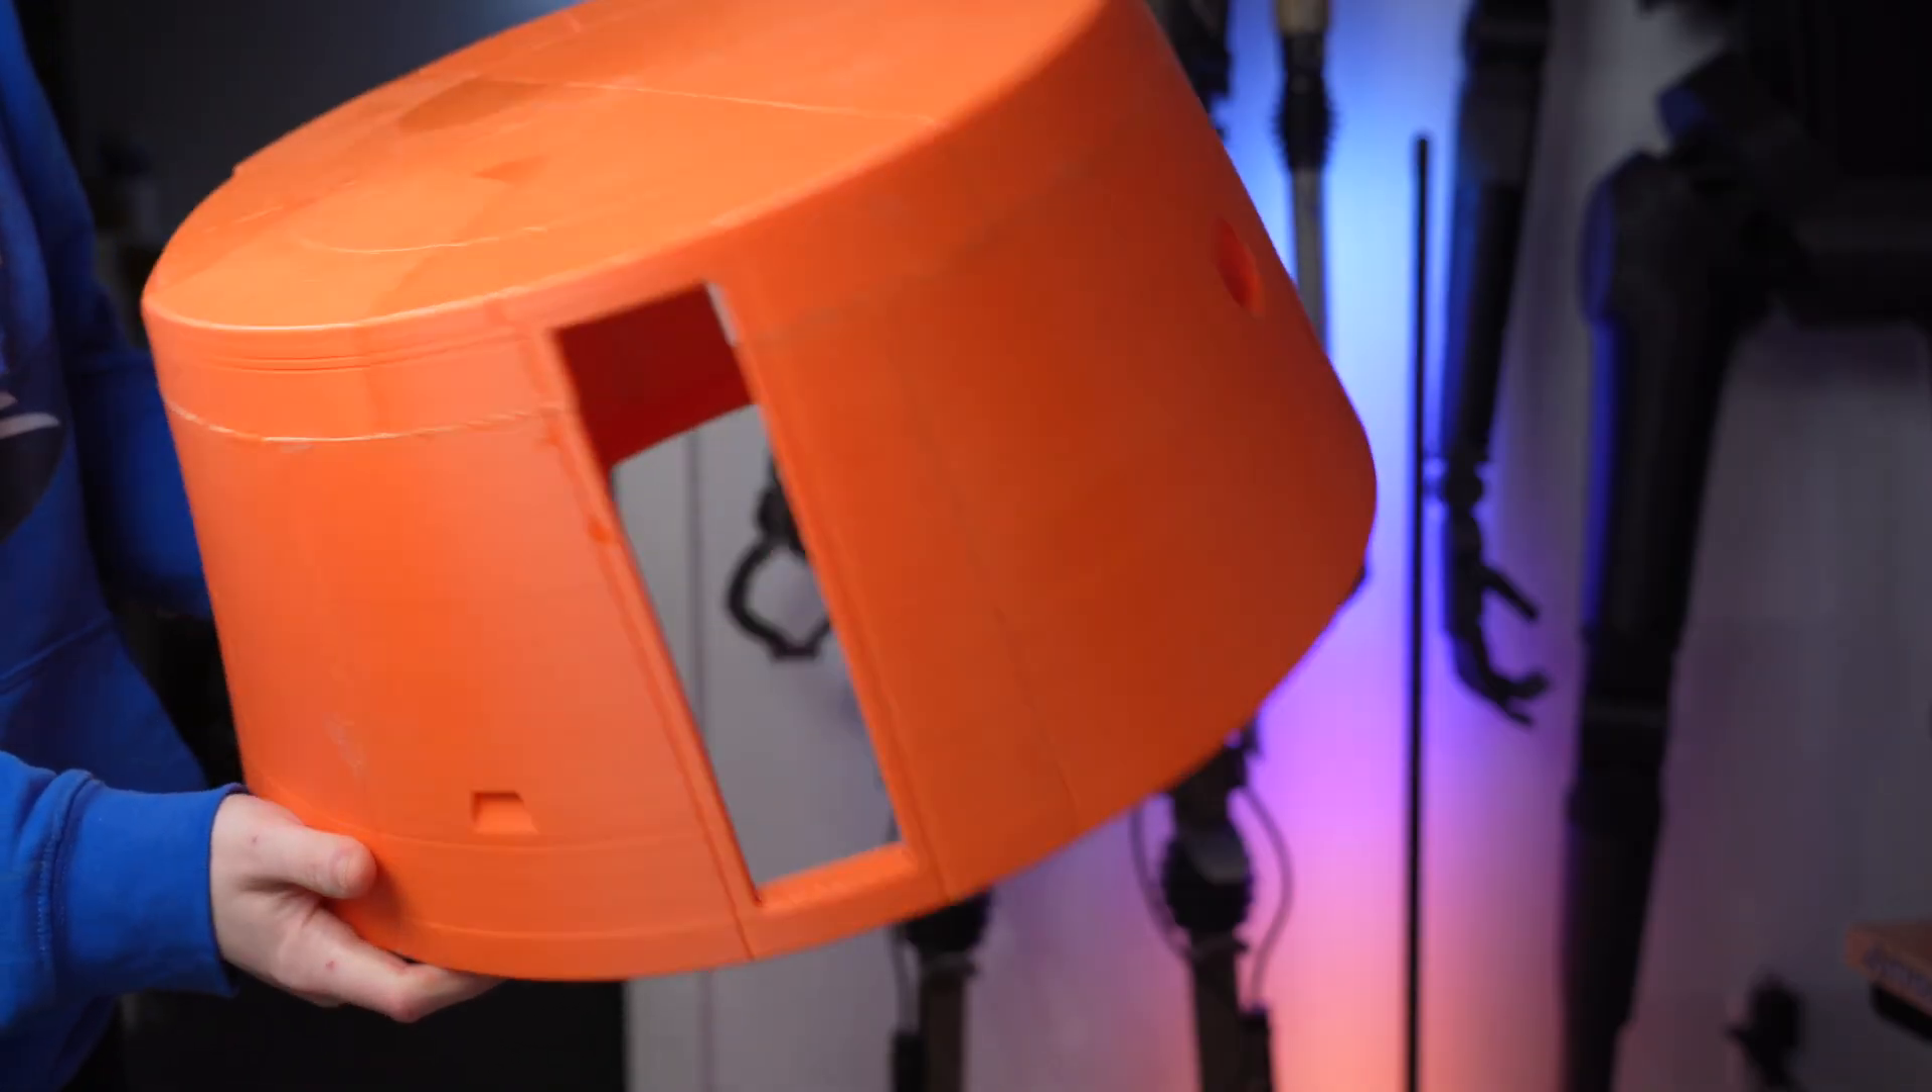Here's what the head looks like put together.